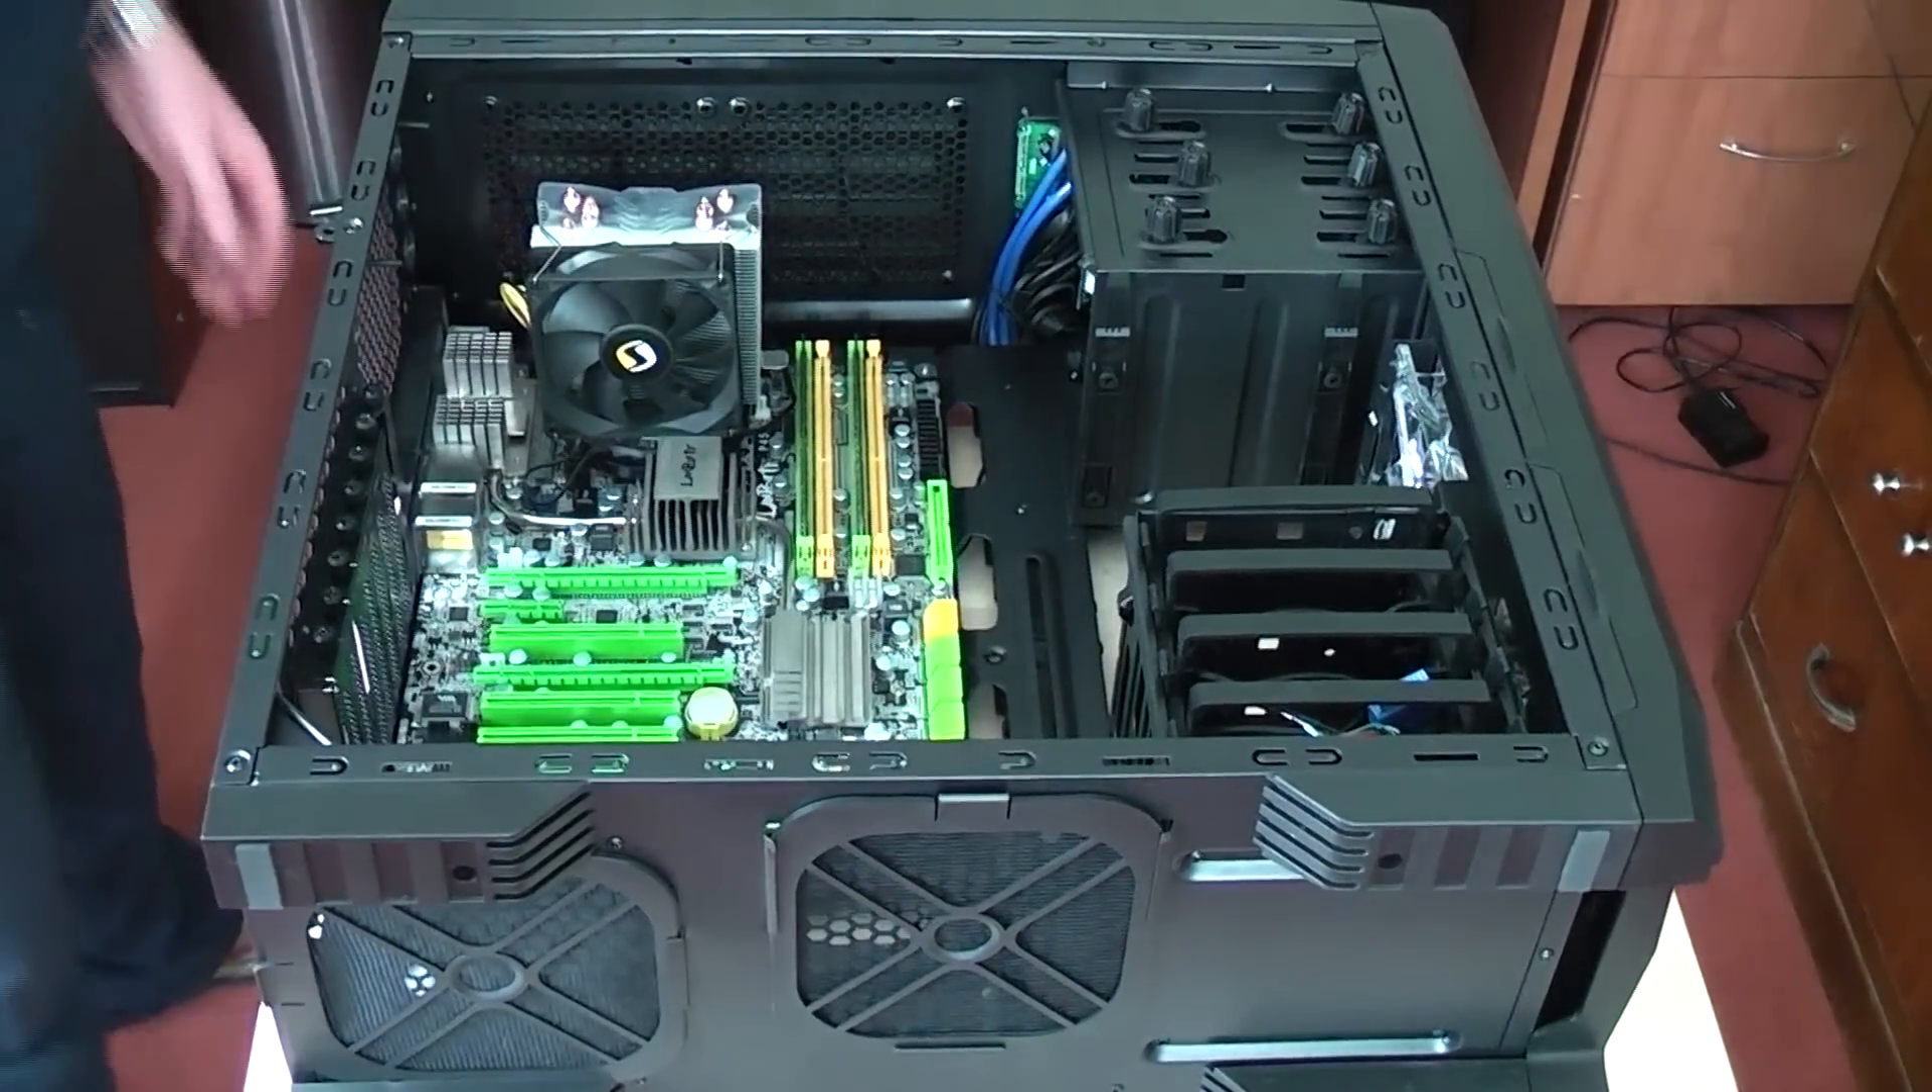Słuchajcie, mamy to teraz zamontowane. Płyta główna już nam siedzi.